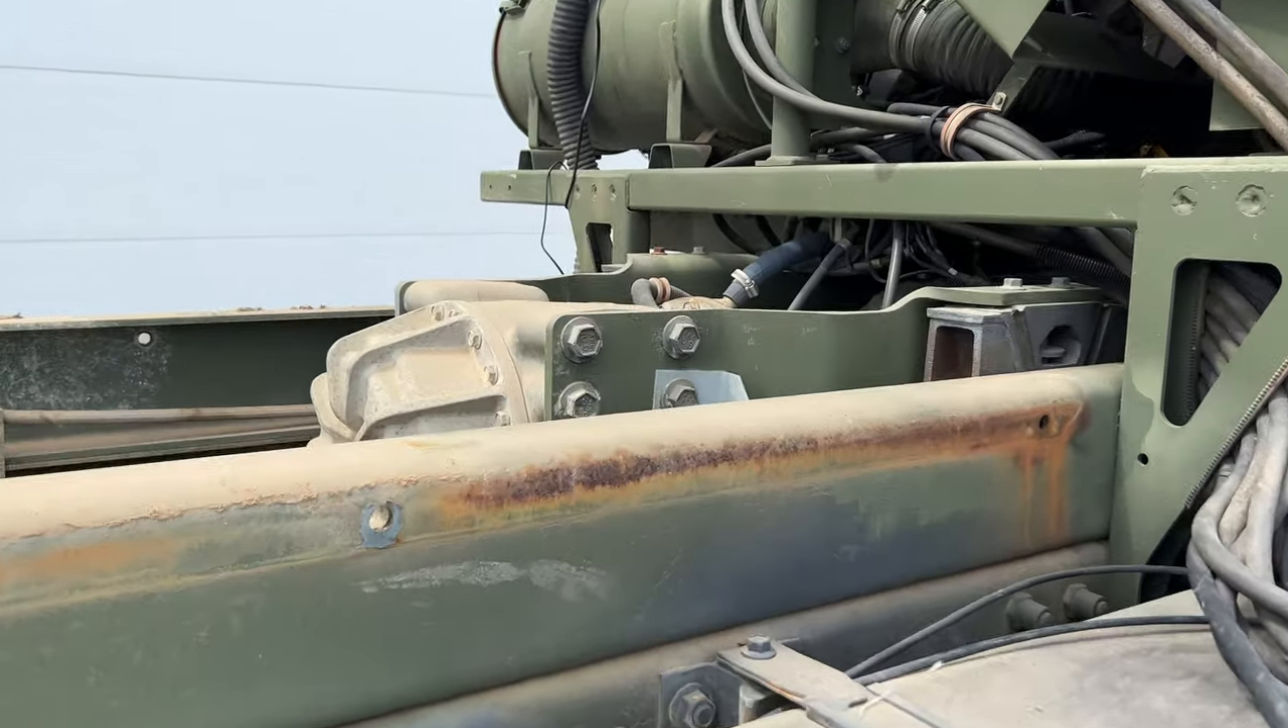Unfortunately, the transmission sticks up past the frame here.